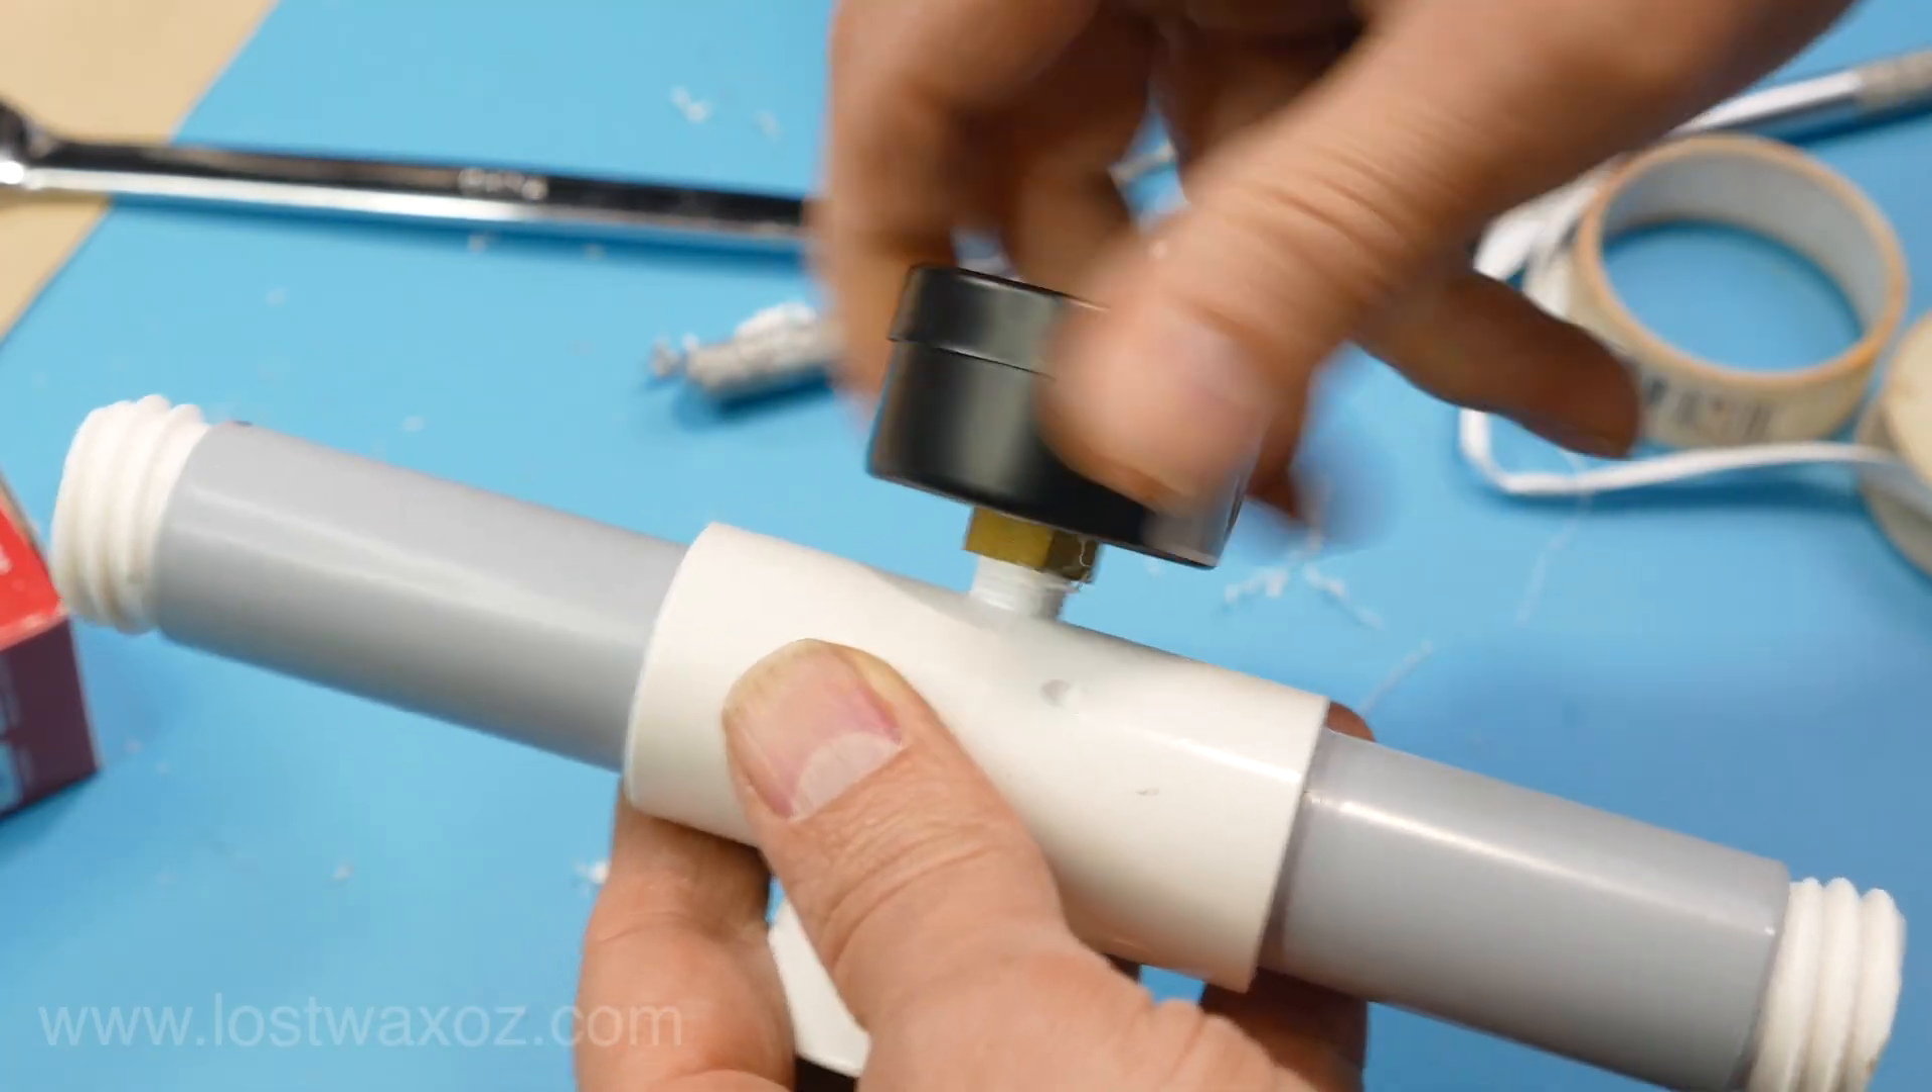I drilled a hole right through the T in the handle, used the appropriate tap to create some threads, wrapped a little teflon tape around the threads on the gauge, and screwed it in.